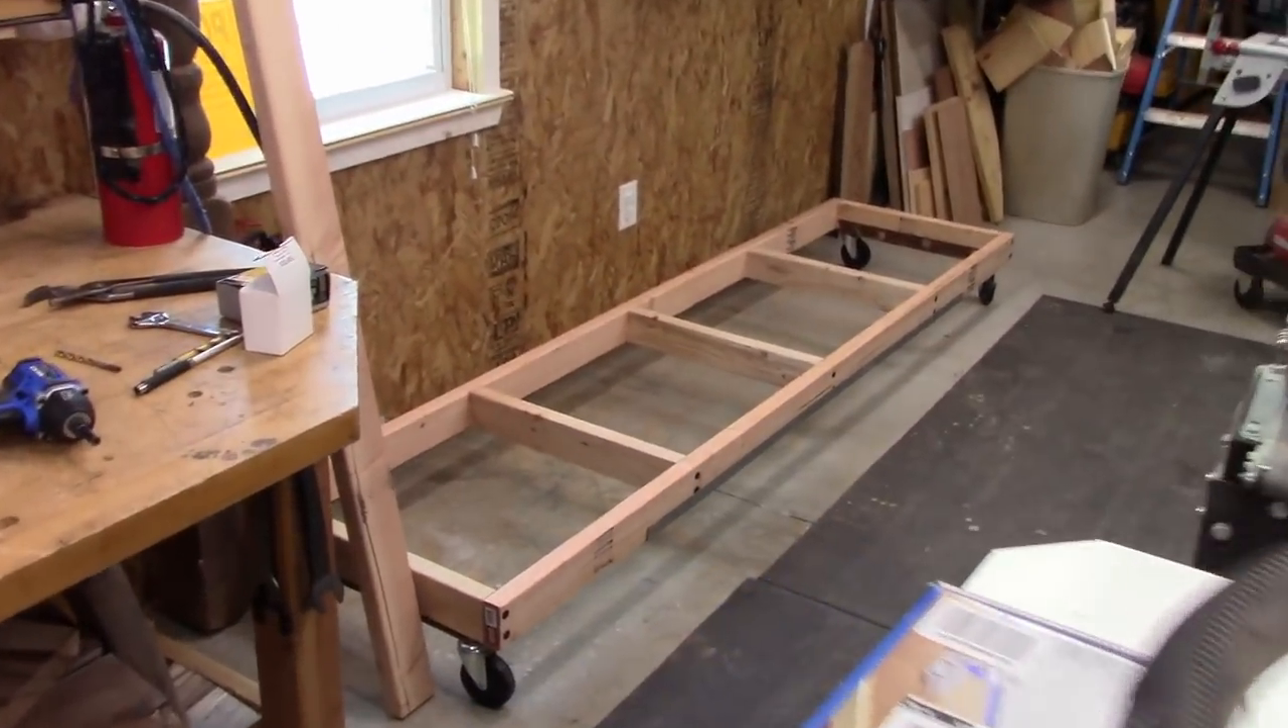Well I got the base built.